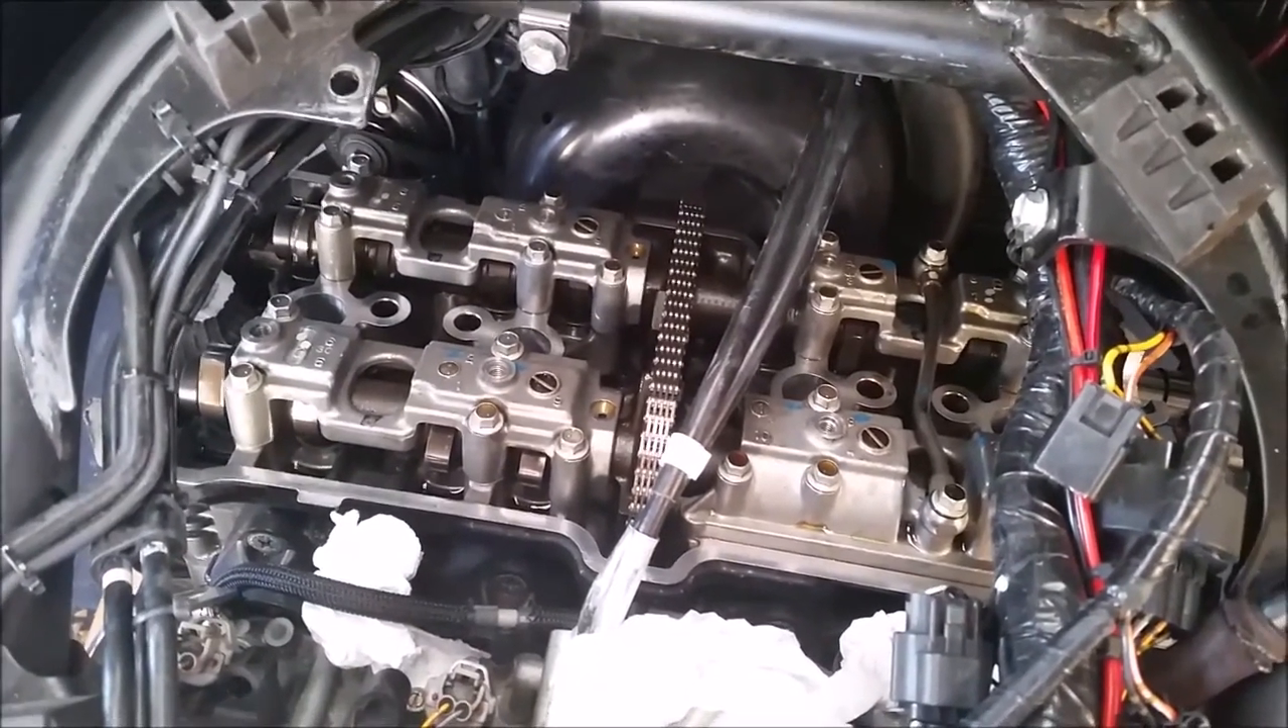That's the rocker cover removed and not a lot of room to get that out of there to be honest with you.